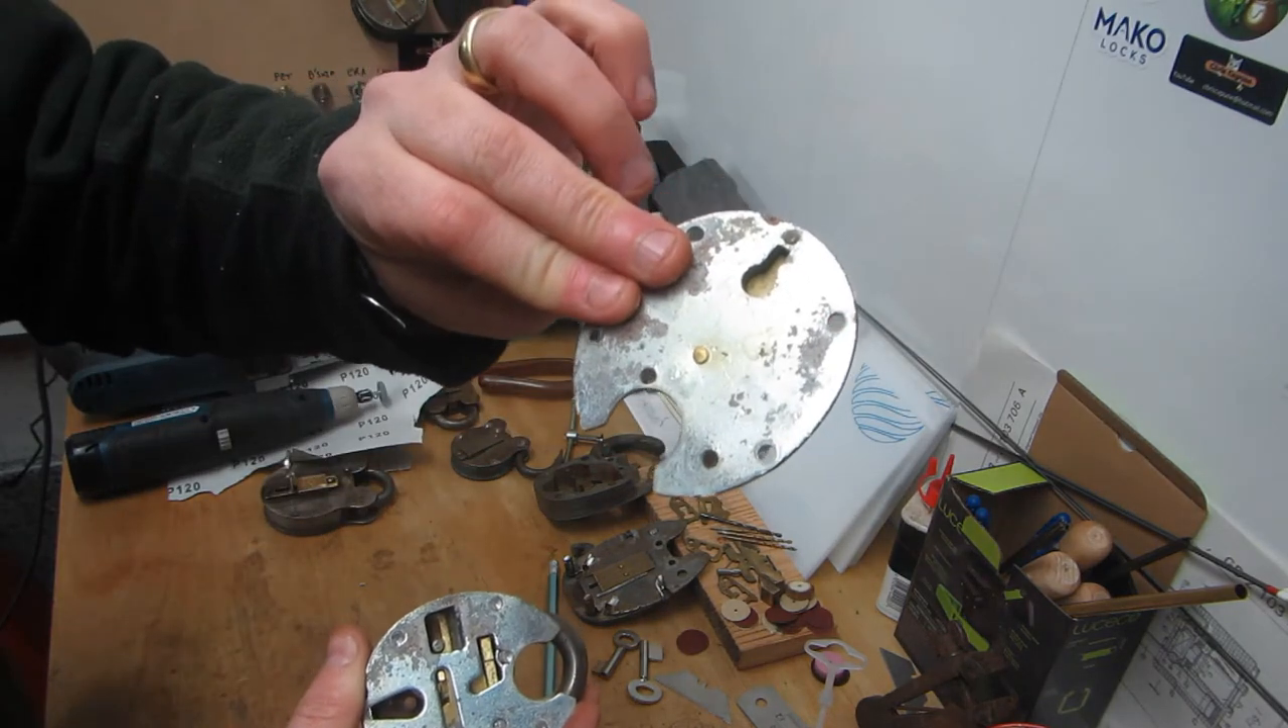There's the front cover that's off.